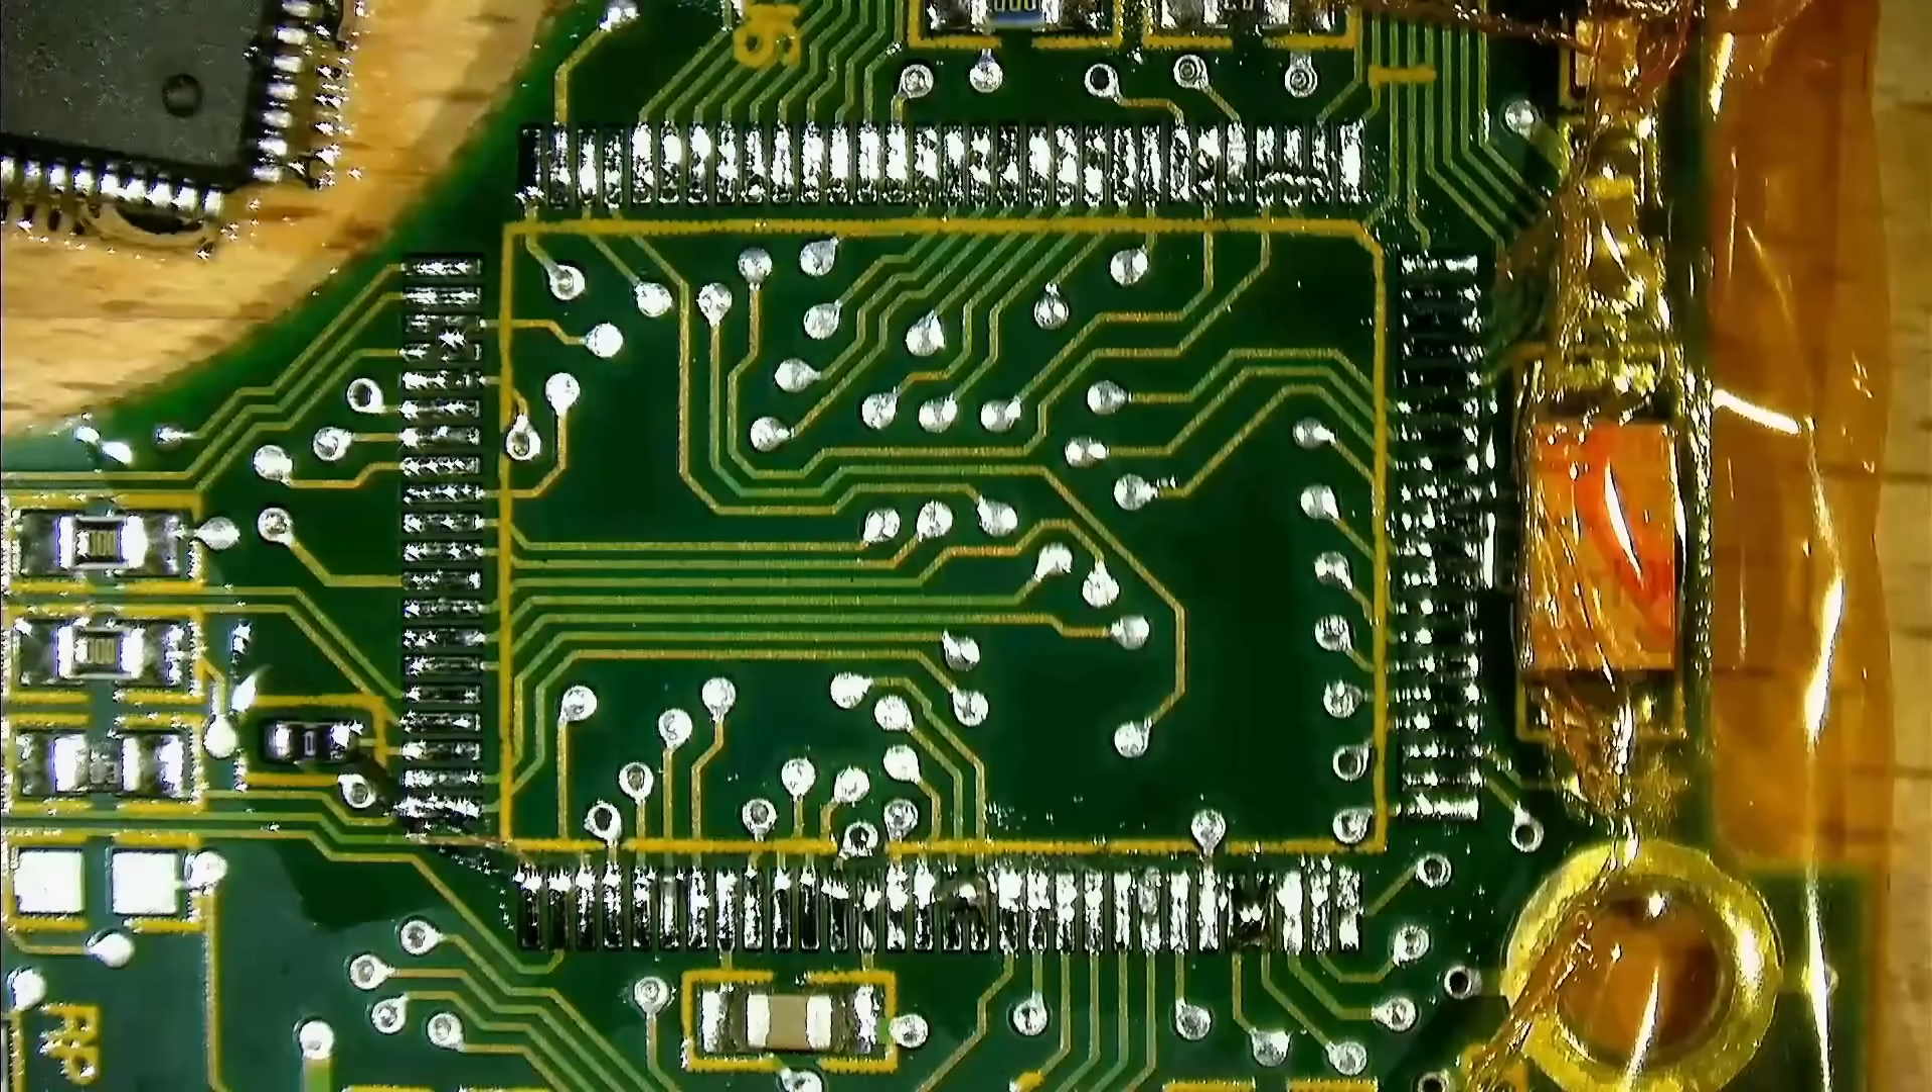I don't know if this really helped, but the chip came off pretty easily.